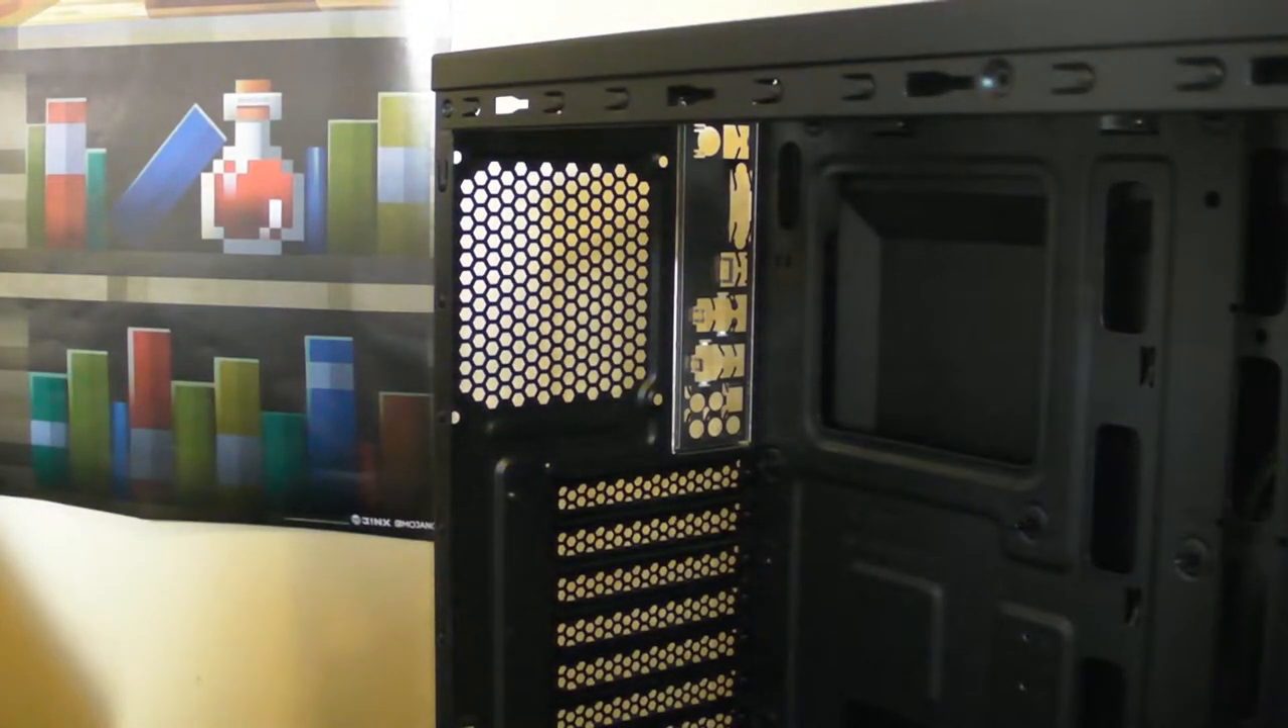So I finally got the I .O. shield in.